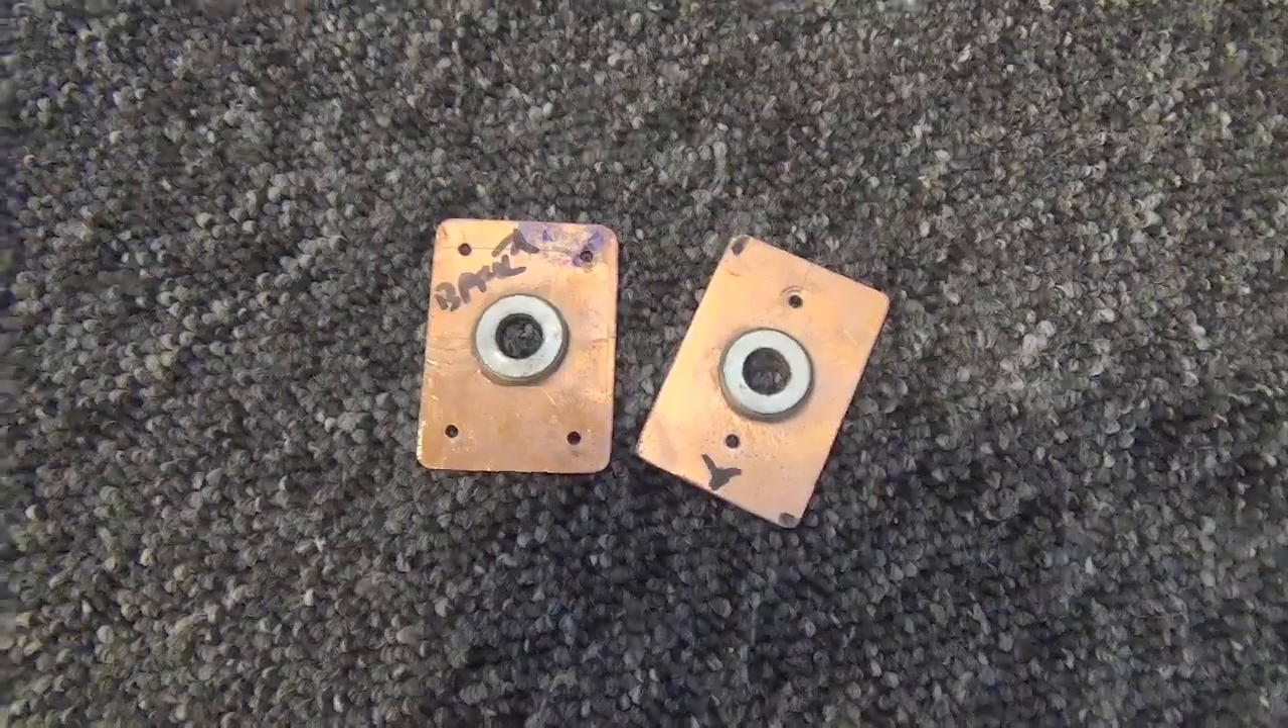I've added steel washers to those two bearing plates for reinforcement.